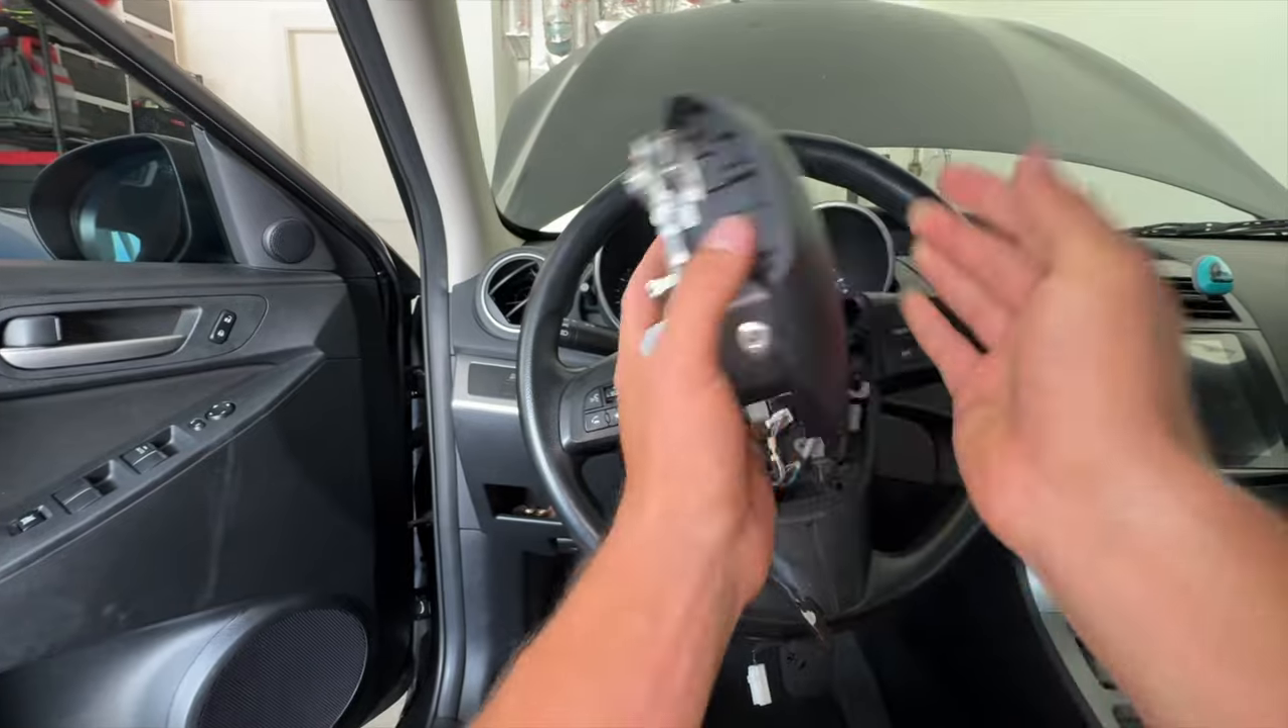Now we've successfully removed our airbag.